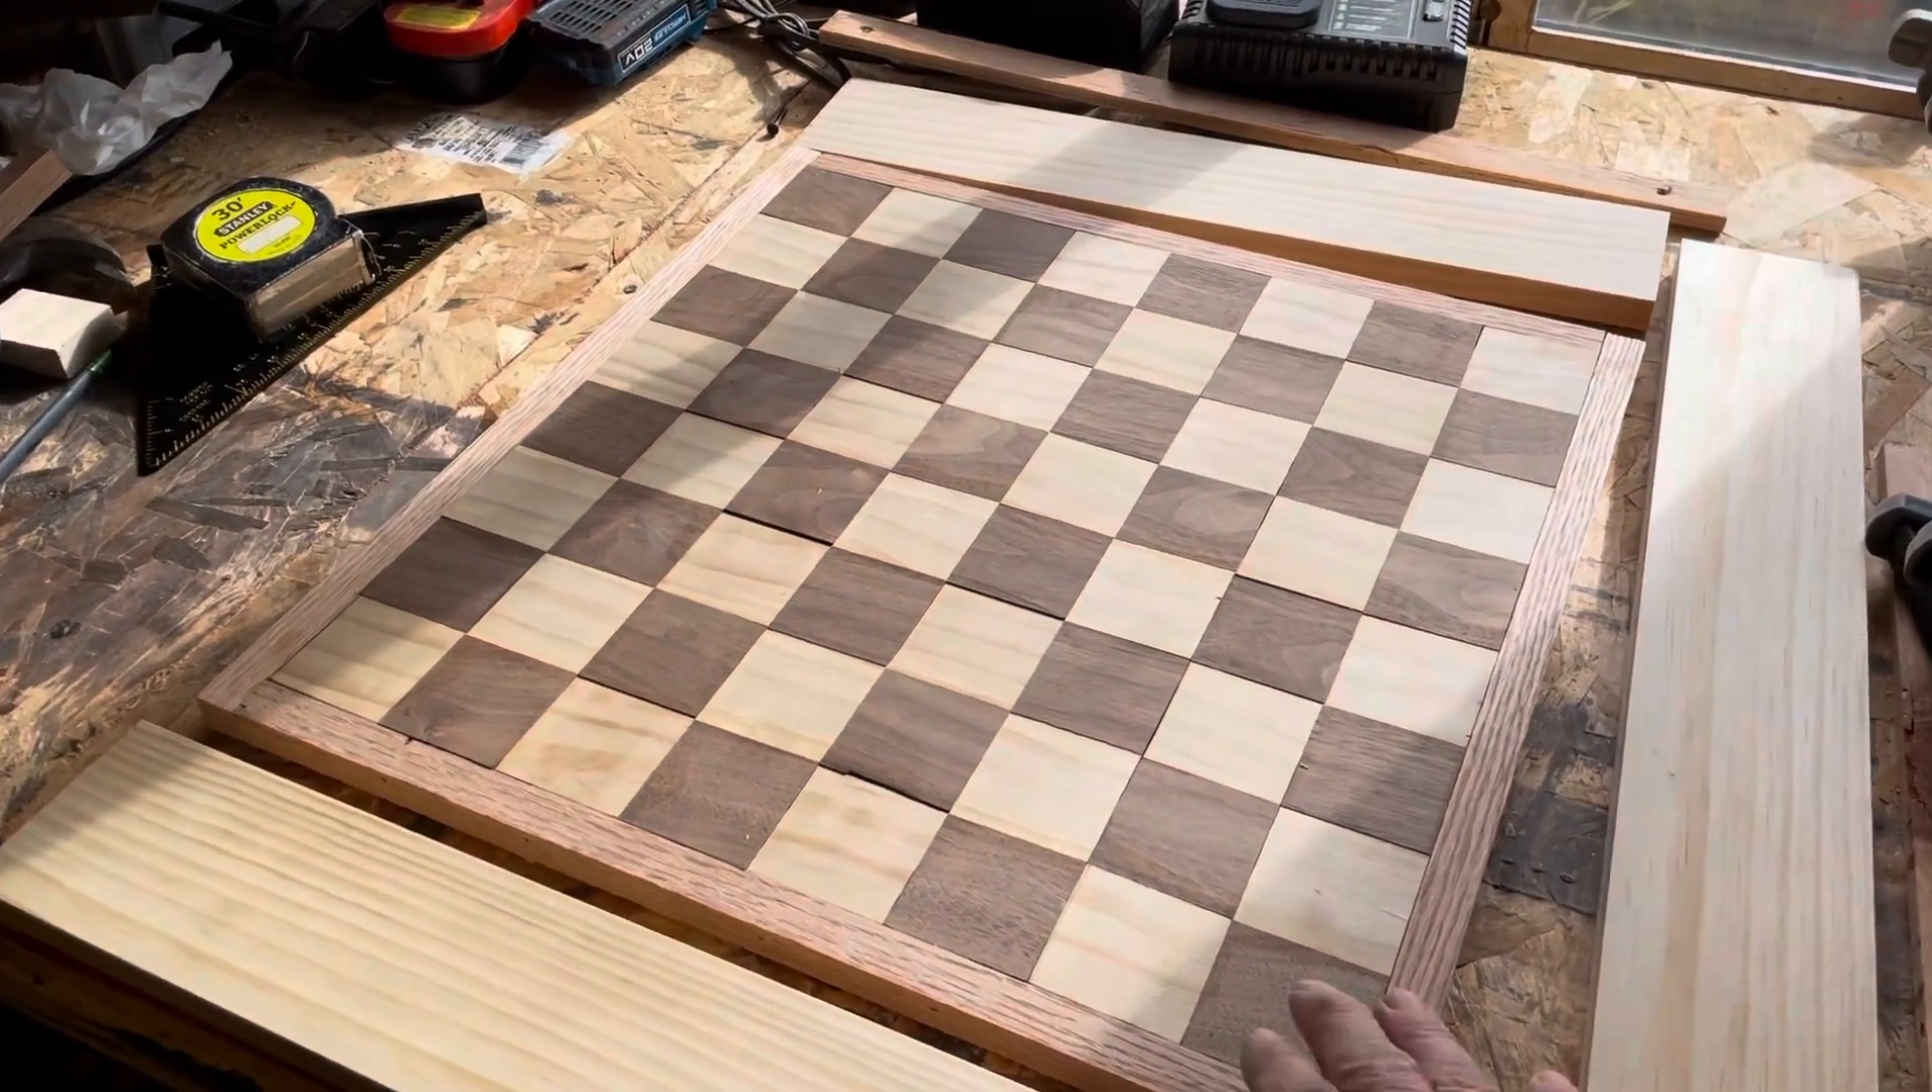This is what we put on last. This little border made out of oak.